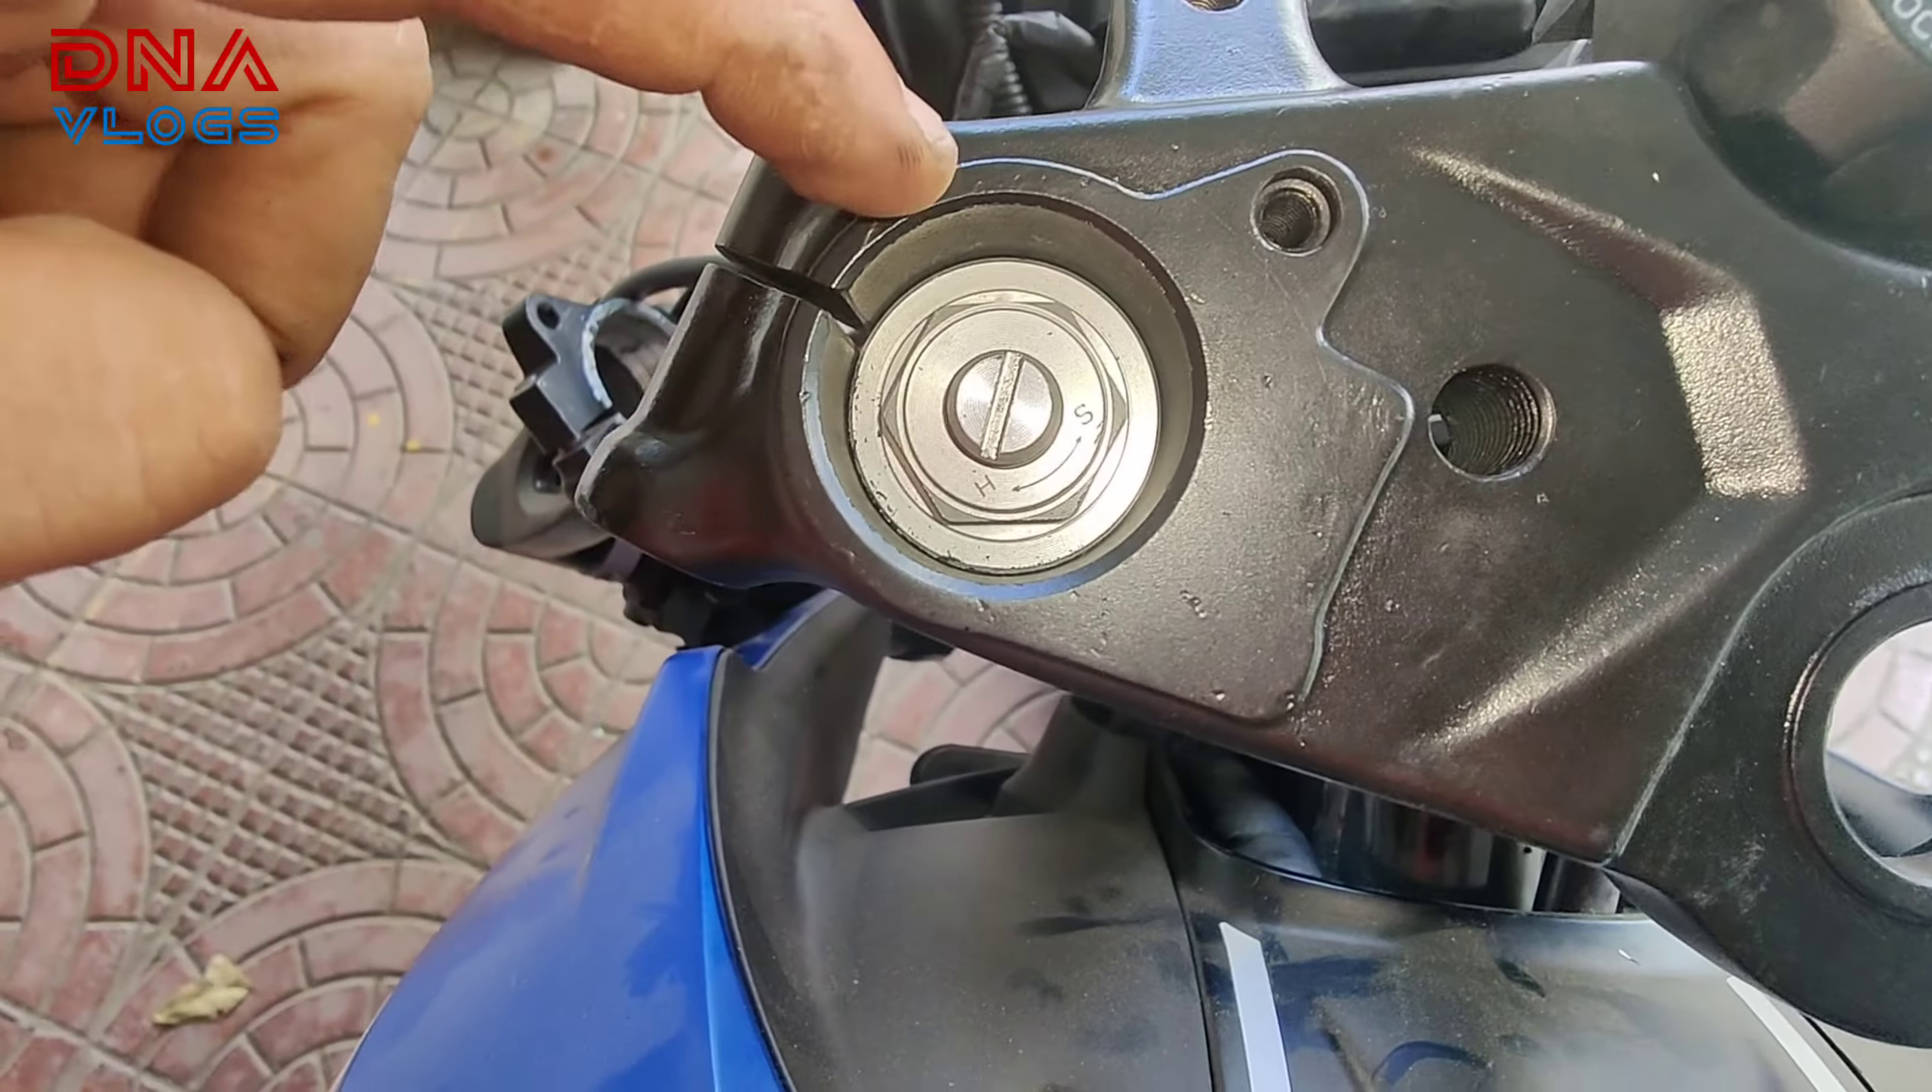There is gap between the suspension and the uh t-top.